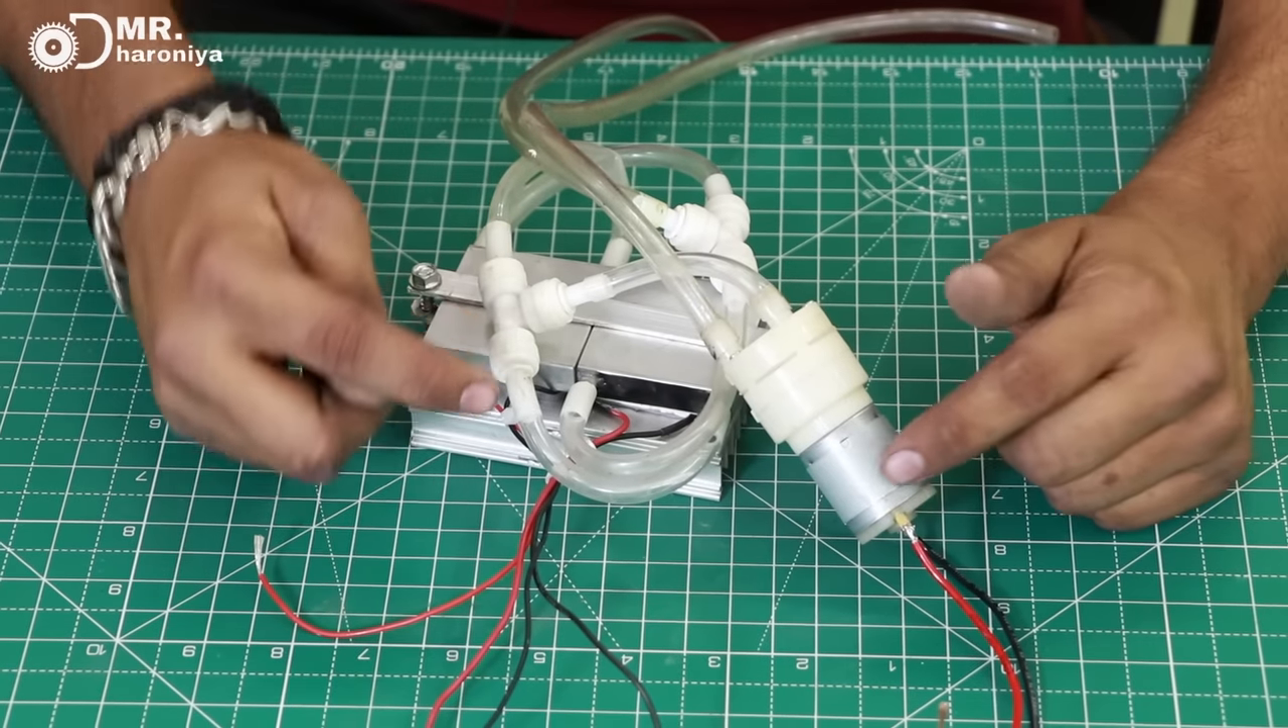हमने मोटर को भी लगा दिया, इसकी वाइरिंग भी कर दी है।